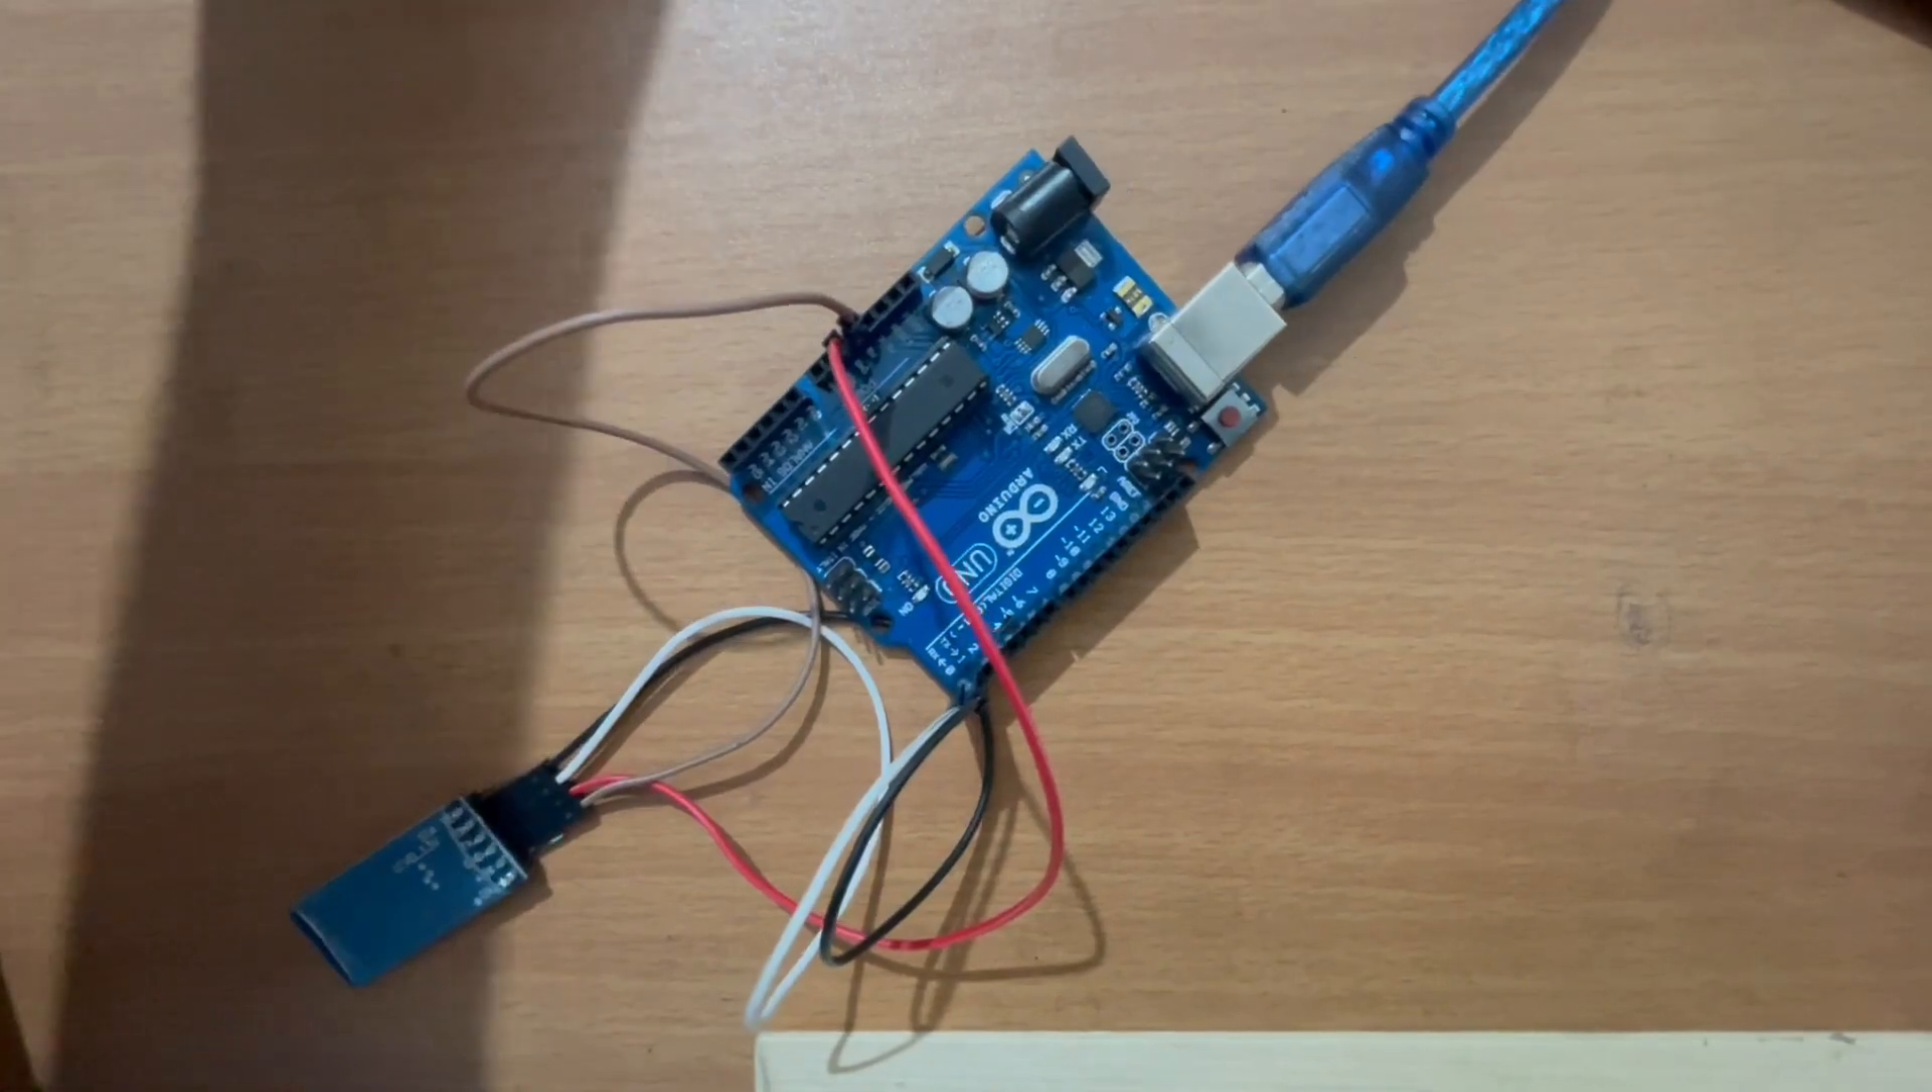Okay and as you can see the bluetooth module is connected.